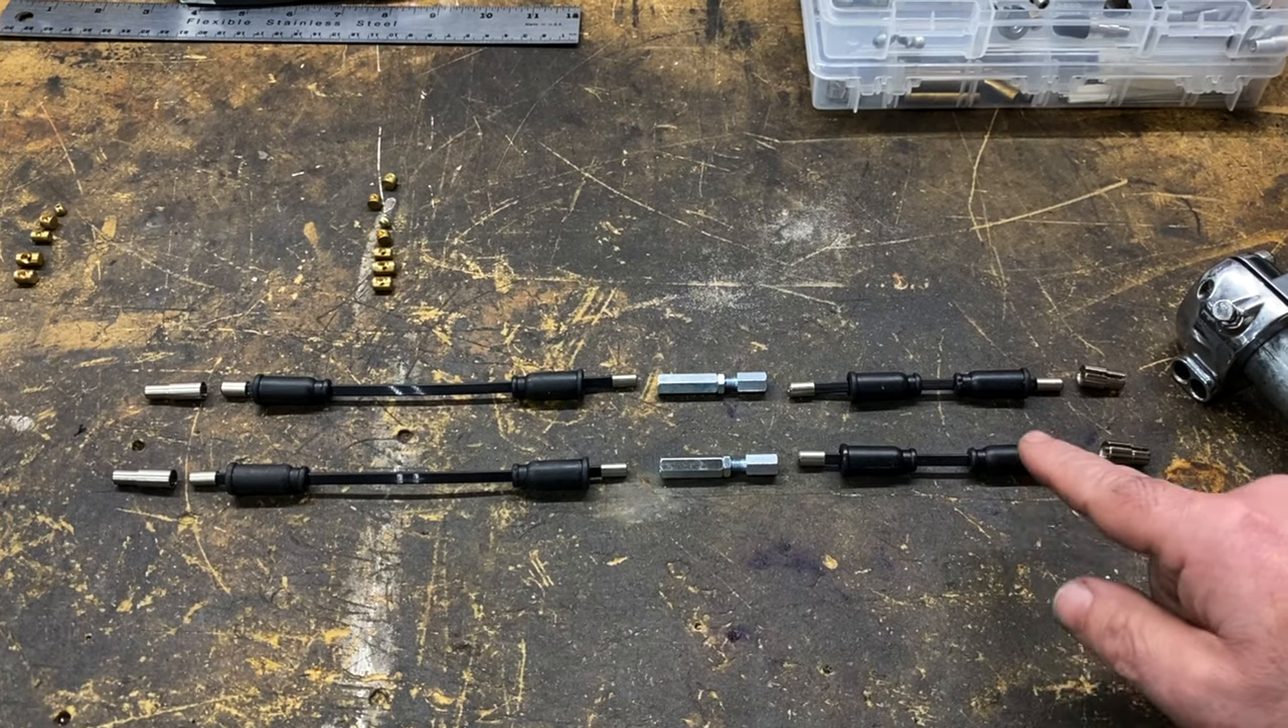I had extra rubber boots, plastic boots, so I've added them at each junction.